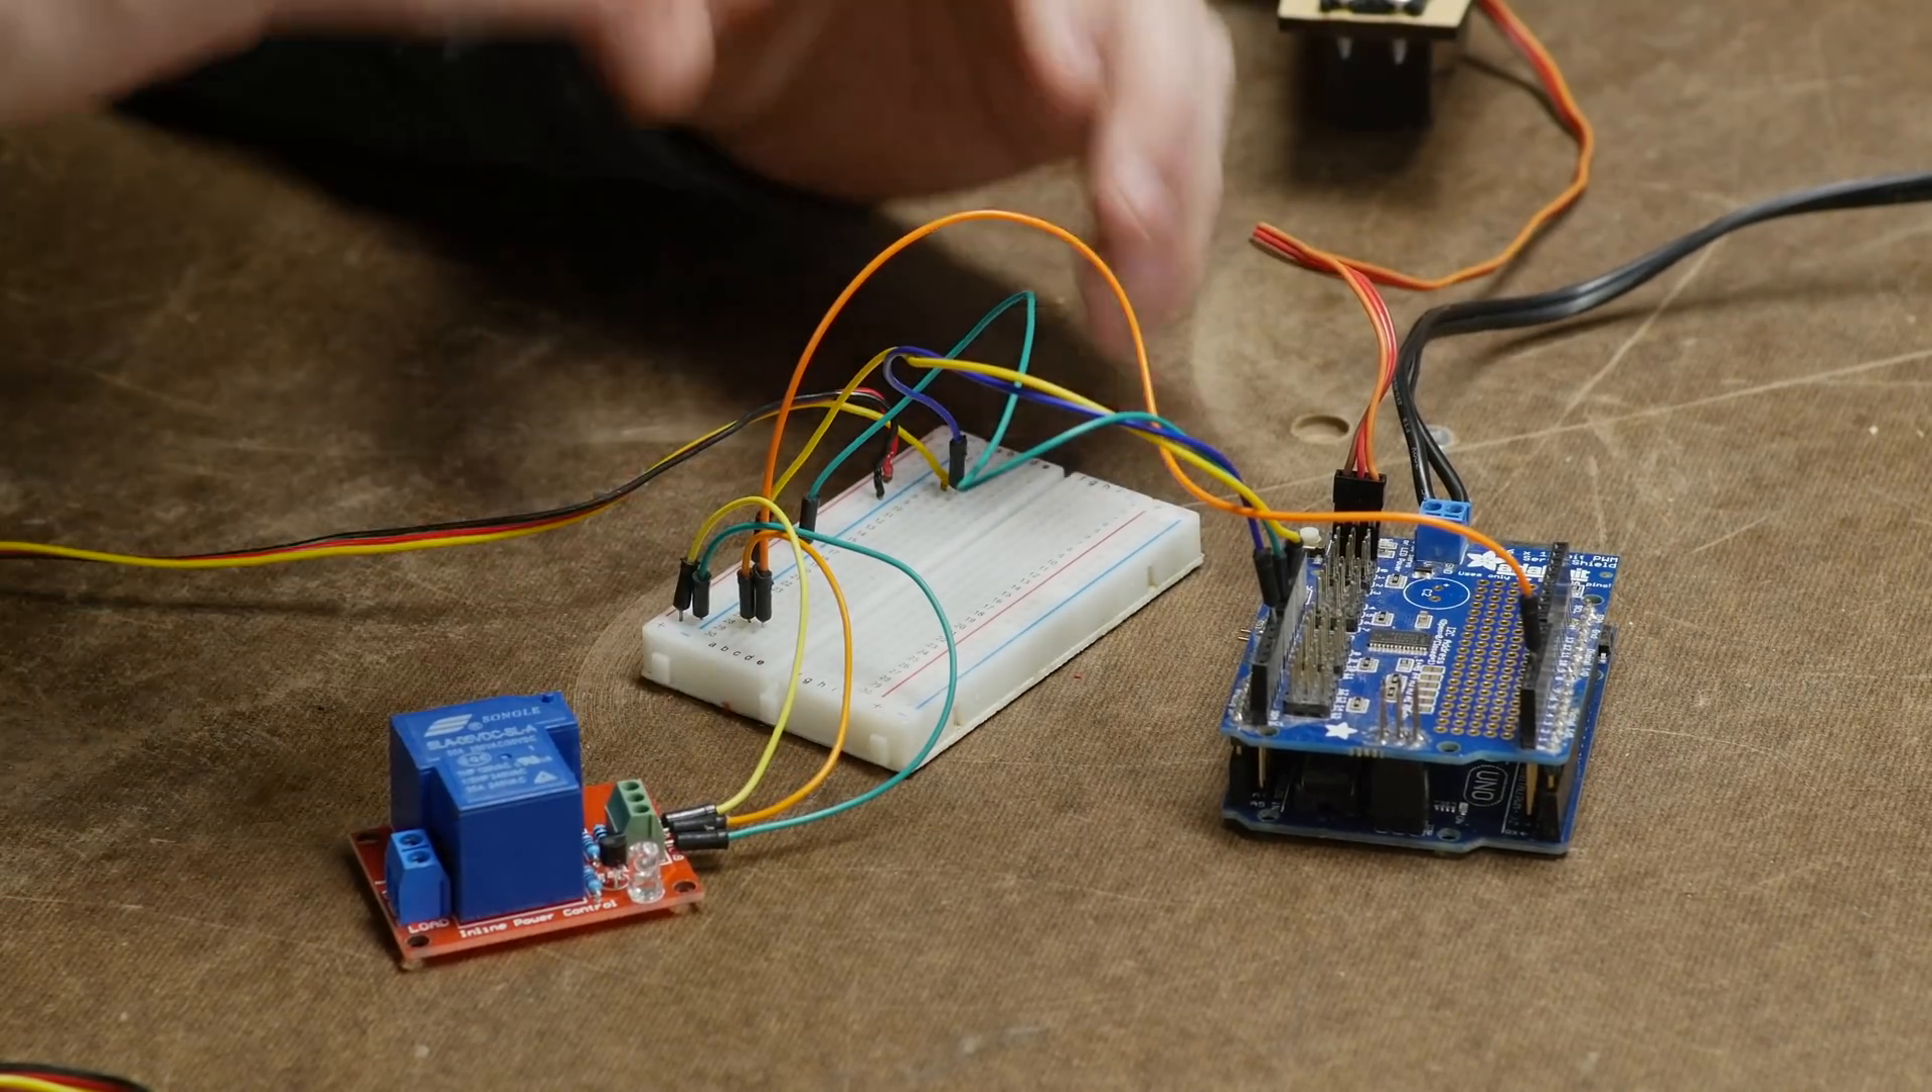I've got everything plugged into a breadboard here for prototyping, but eventually all of these wires will go onto the shield.